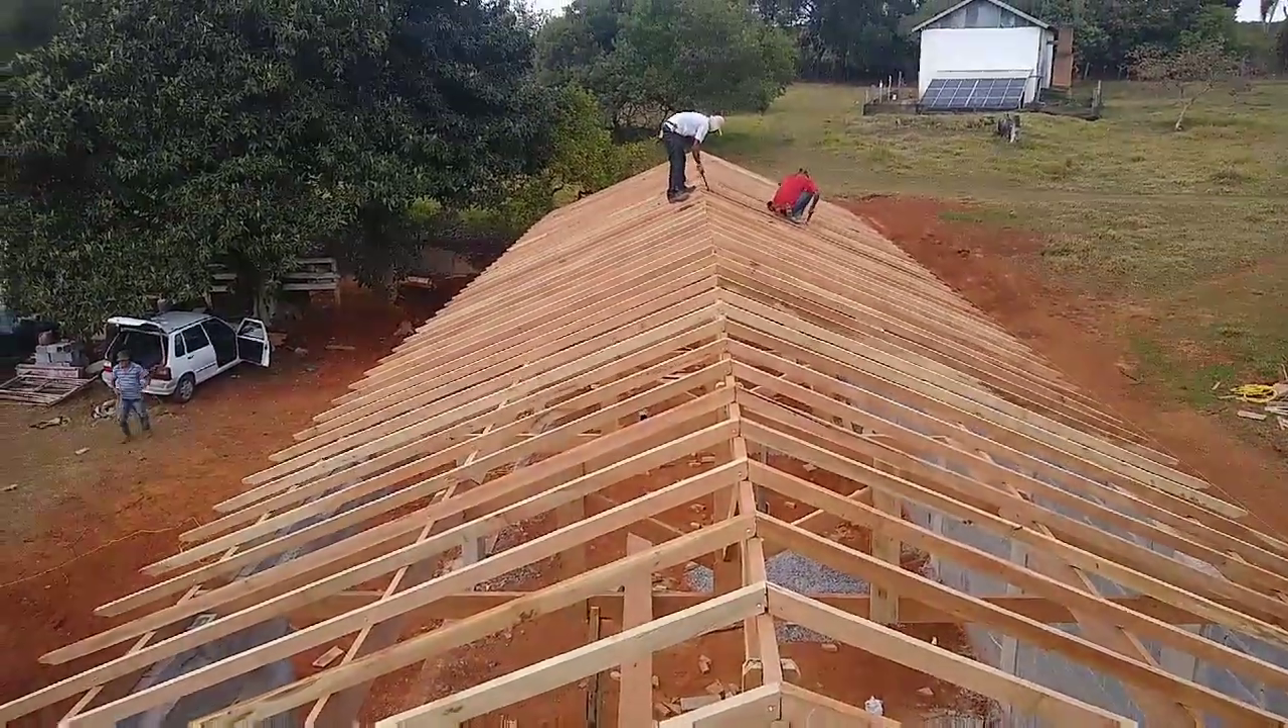Tá pronto o telhado tá acabado falta ripar agora.